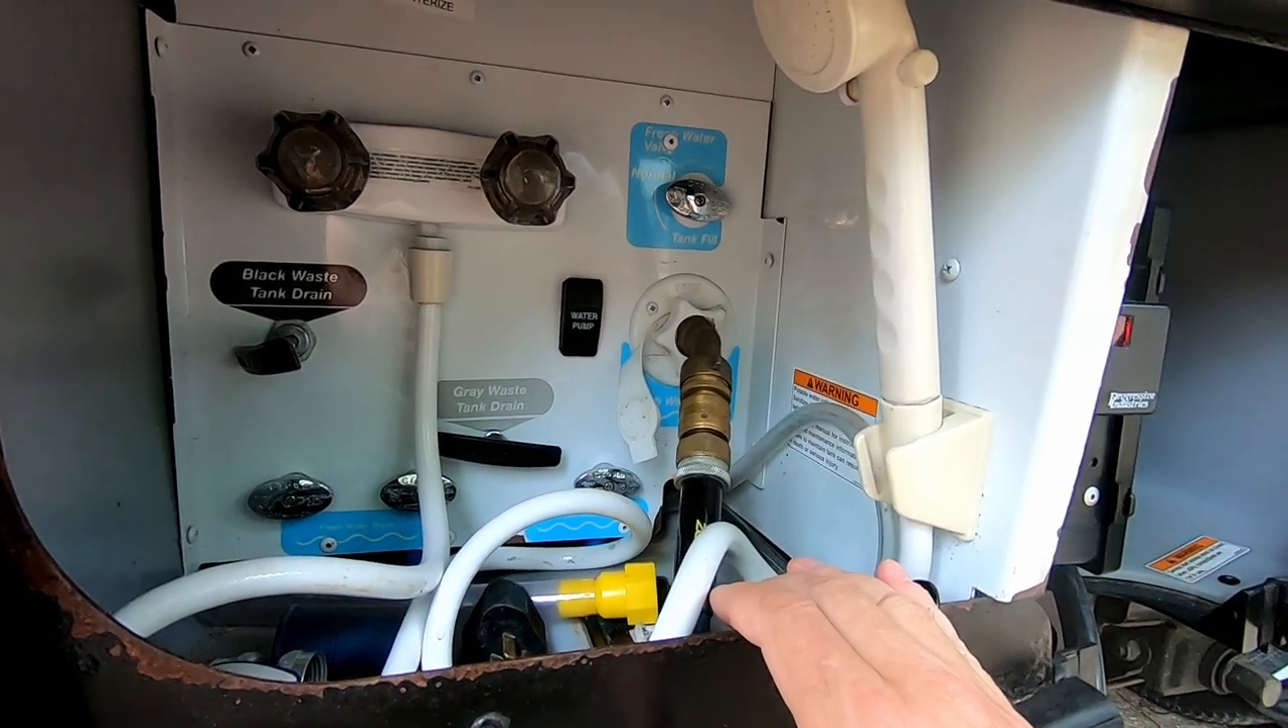Then I added a quick connect fitting to the elbow and to my zero -g hose.